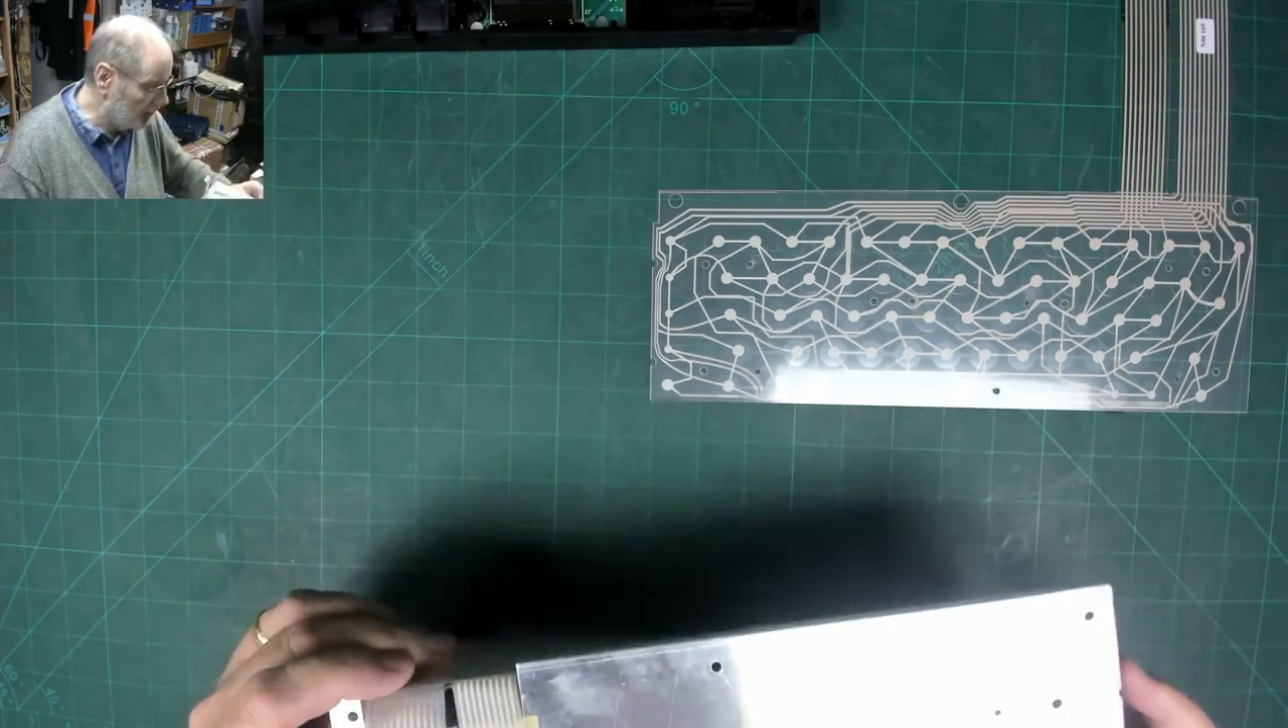We've now got the old membrane out of the top cabinet.